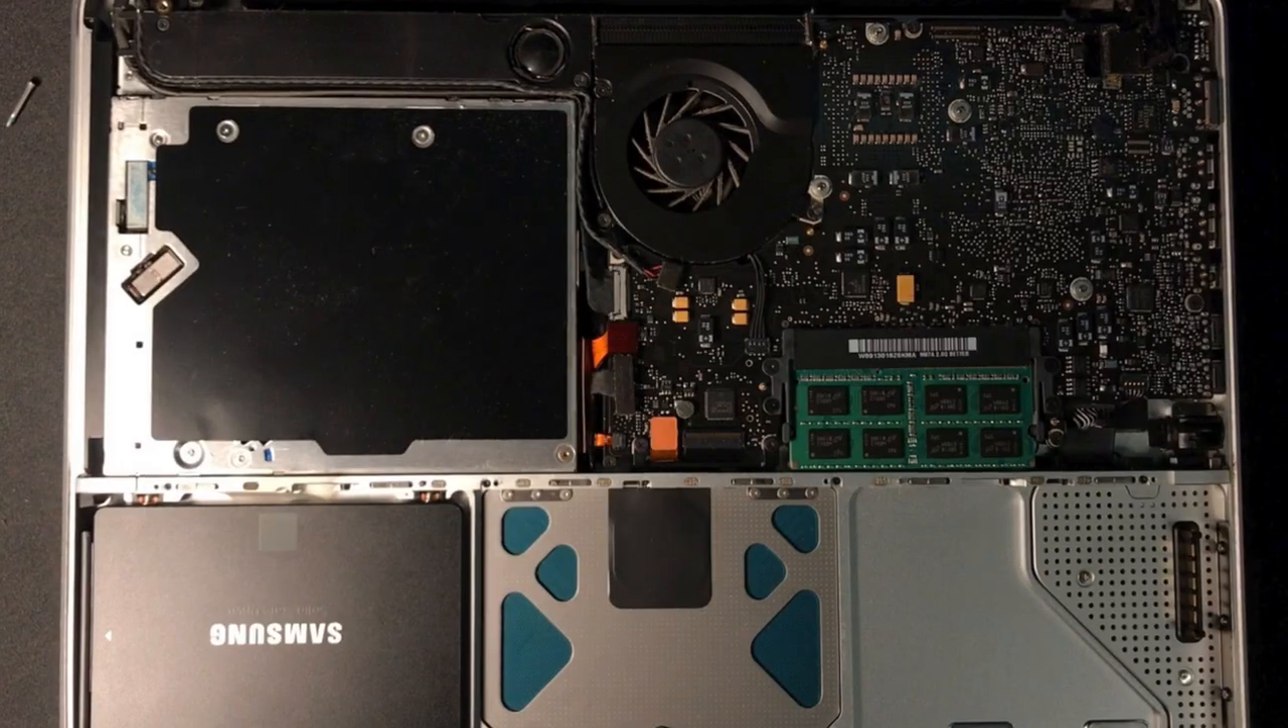You have now finished replacing your drive.